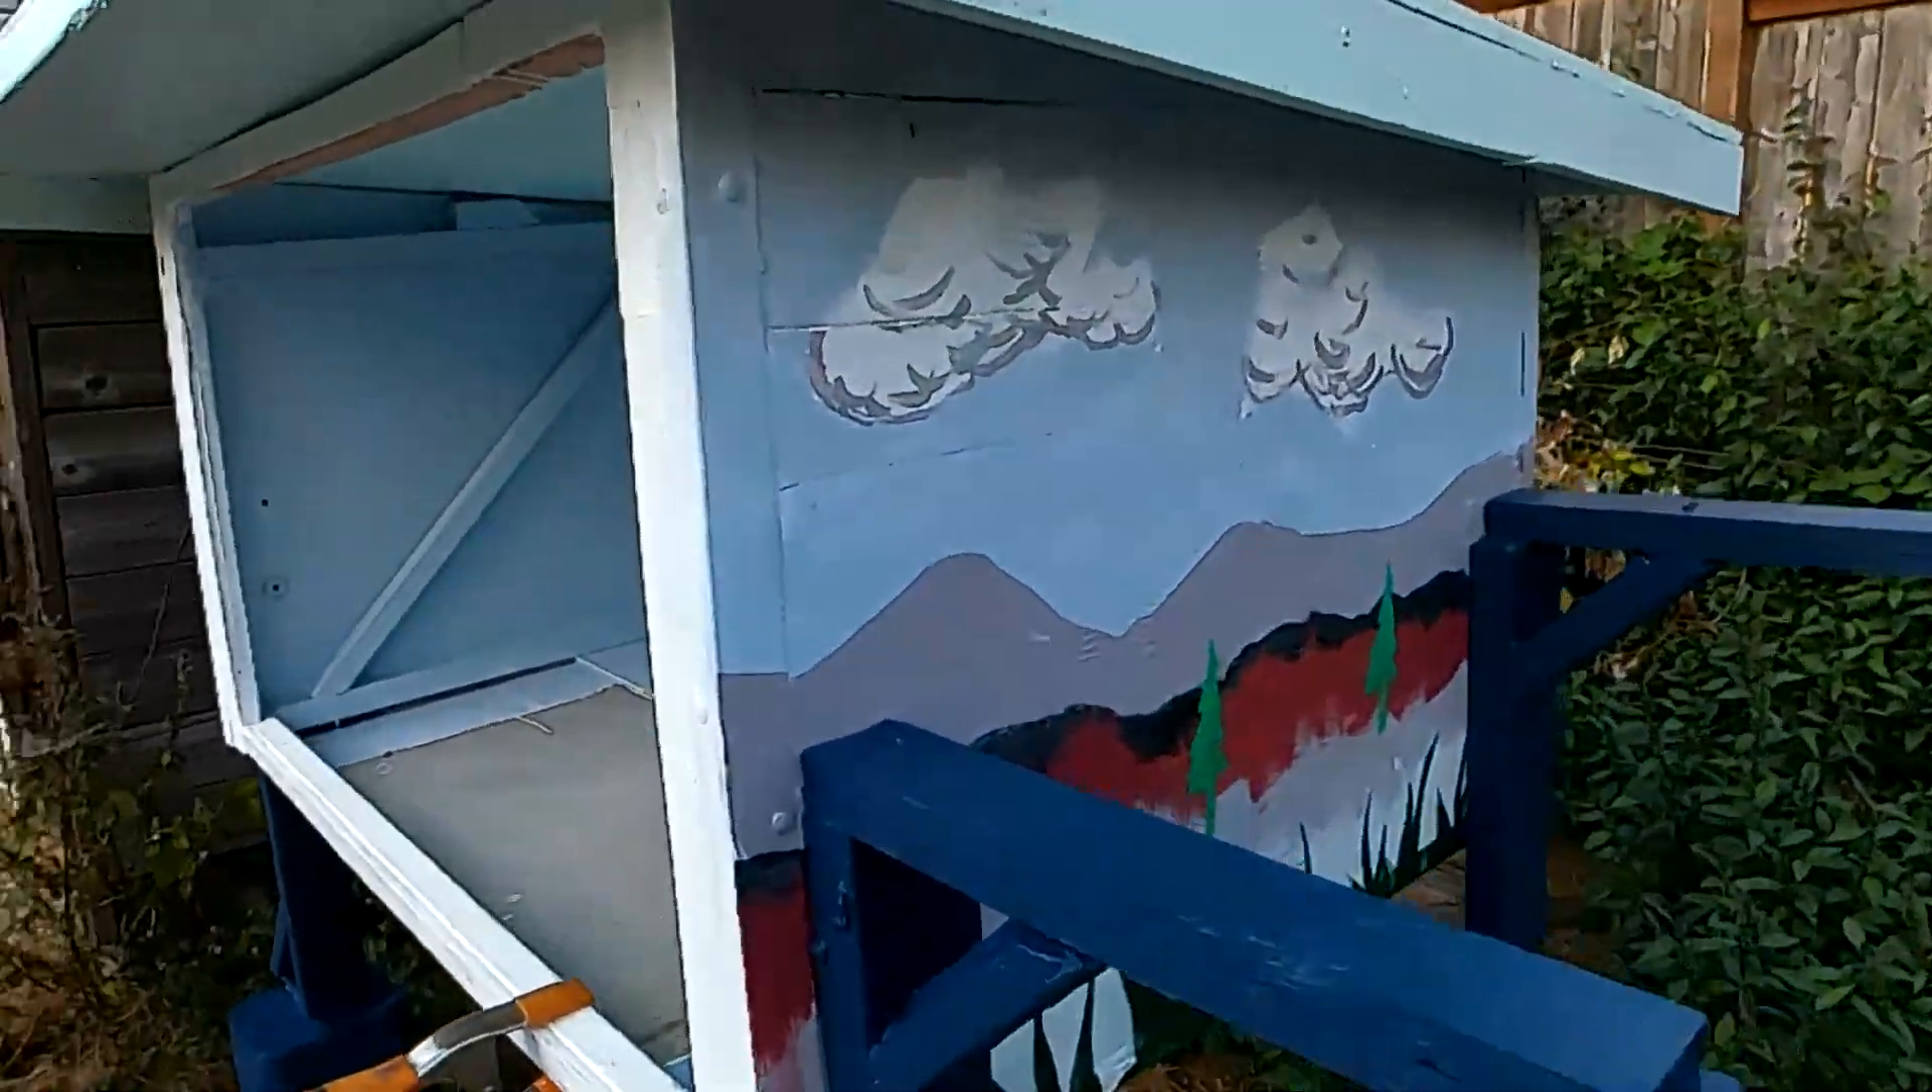We've got the roof on and uh i haven't put it on a hinge or any attachment i'll just put it on to look at the fit.